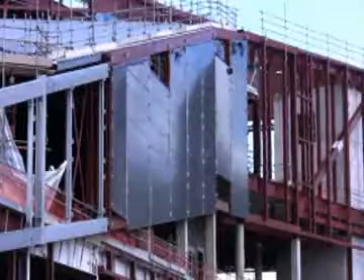We've started putting up the rain screen. We've put a bit up on the east side here and on the west side we've put up a substantial amount on both phase one and phase three.